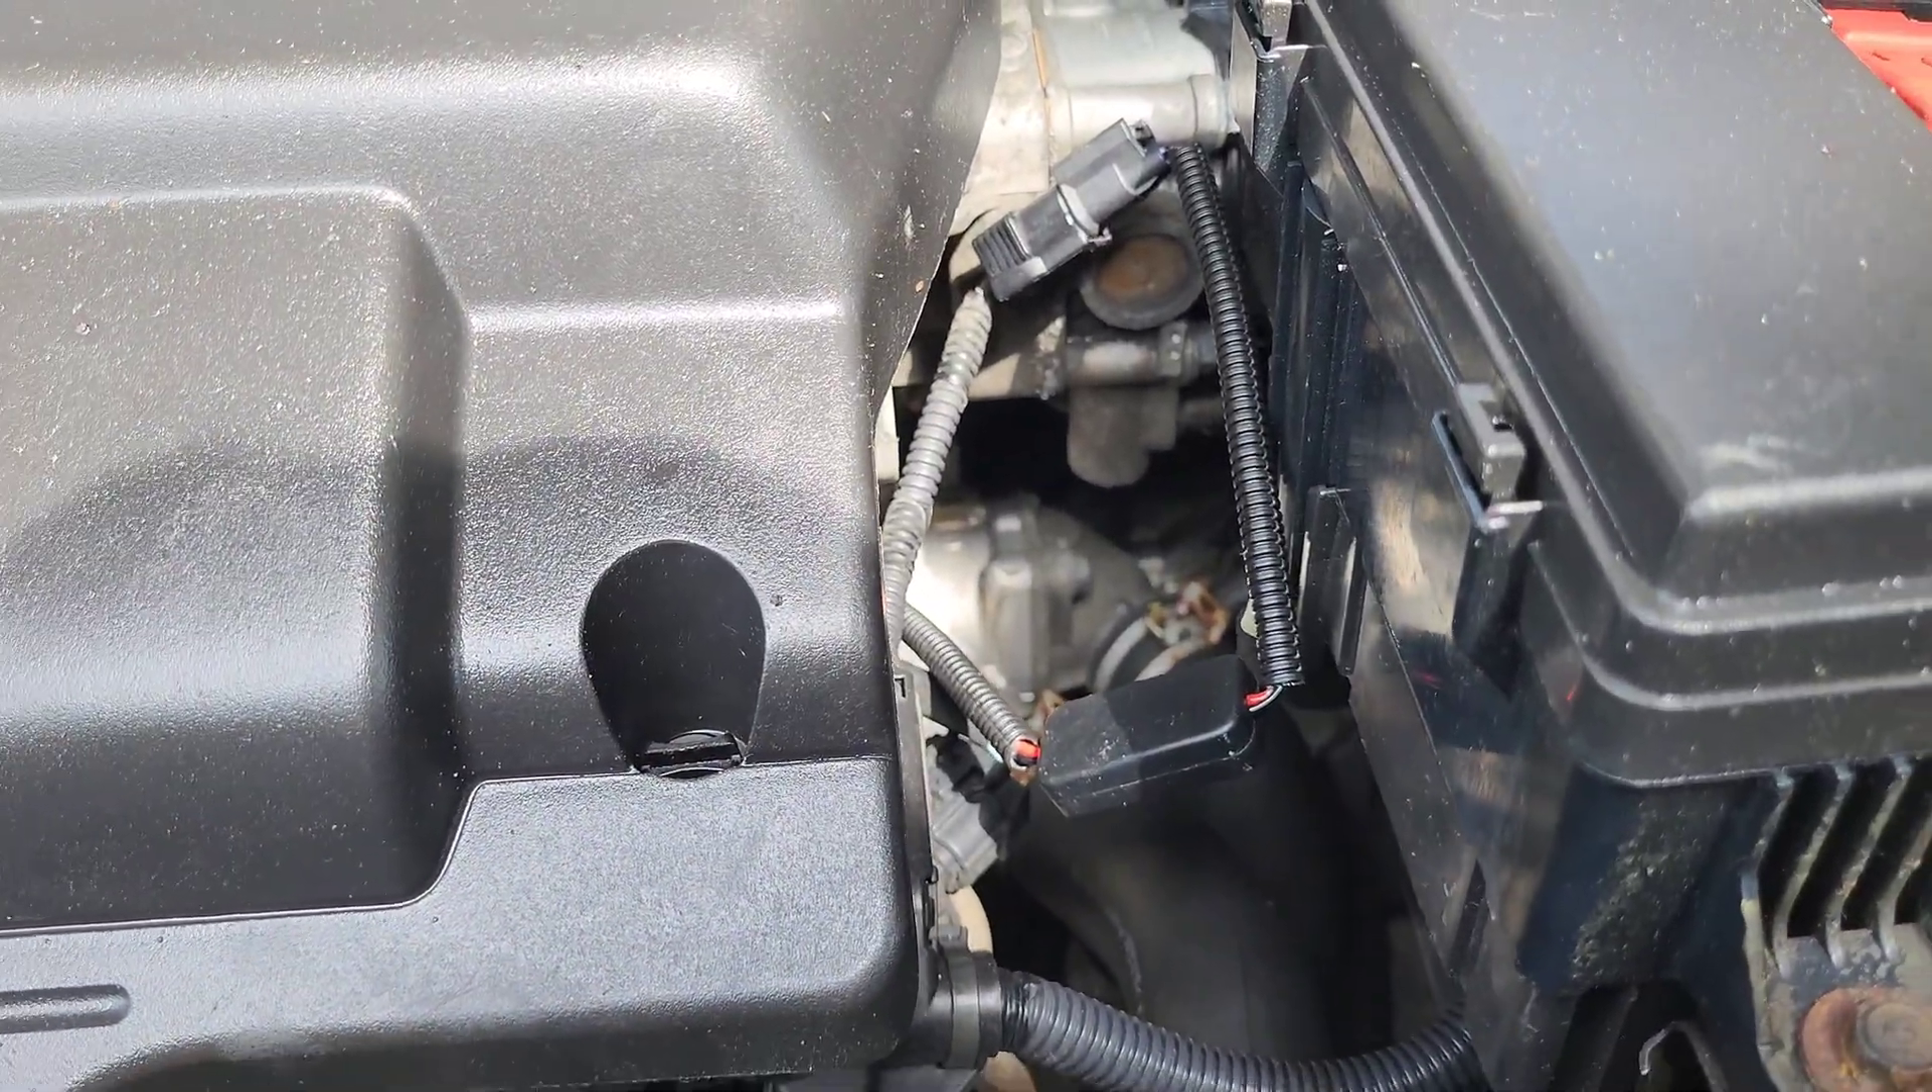With the engine cover back on this is how it looks now.